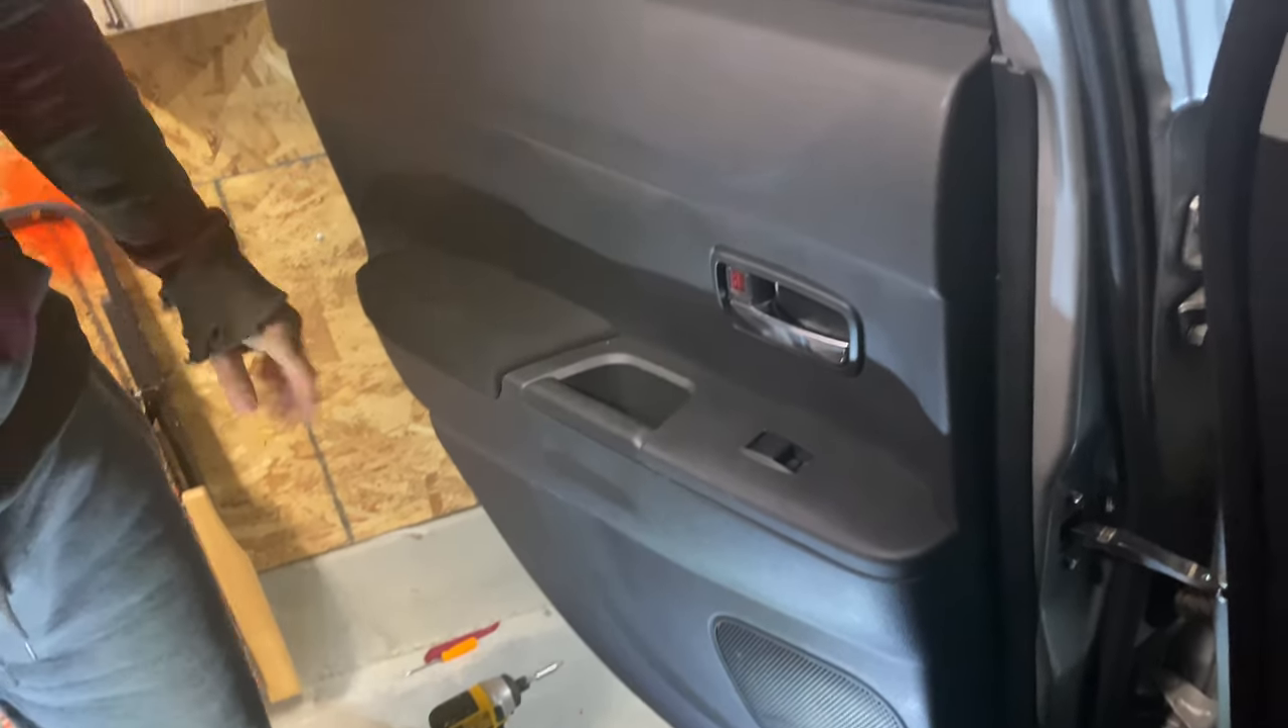That's it door's back in.